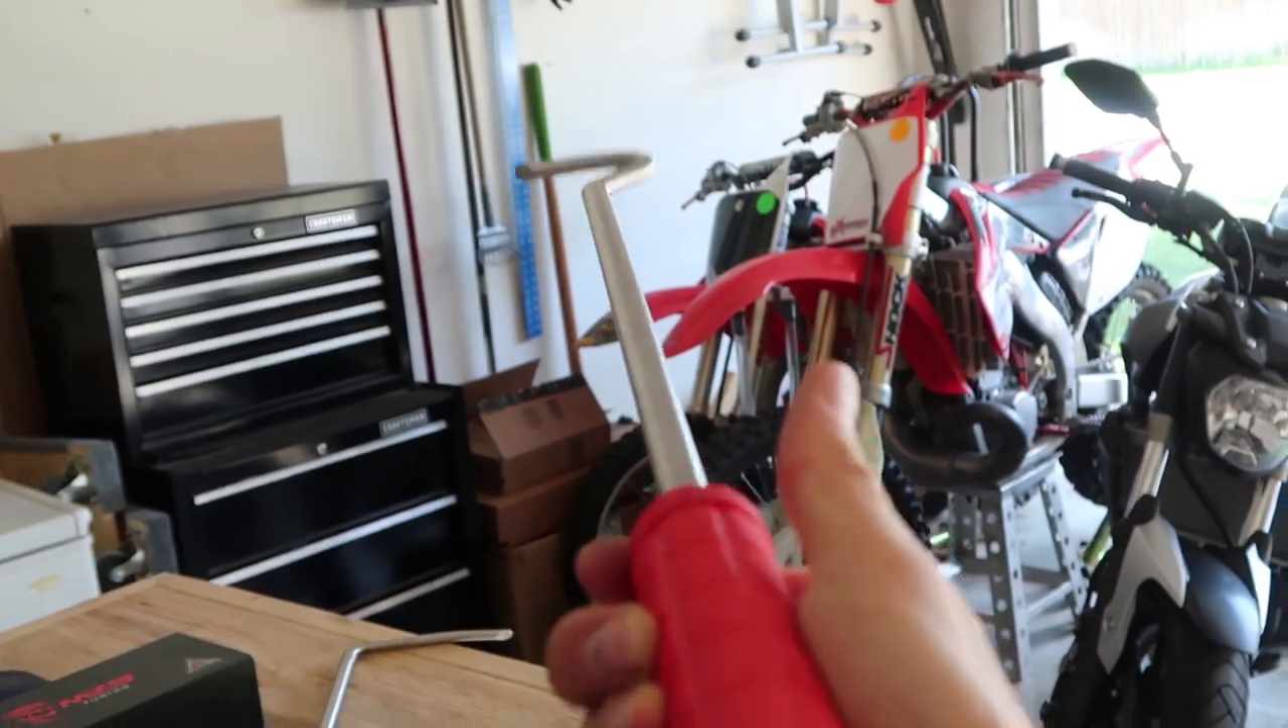Now my hook is all finished. I've got my red grip on there, the small tip, and it's a little bit shorter than the others.